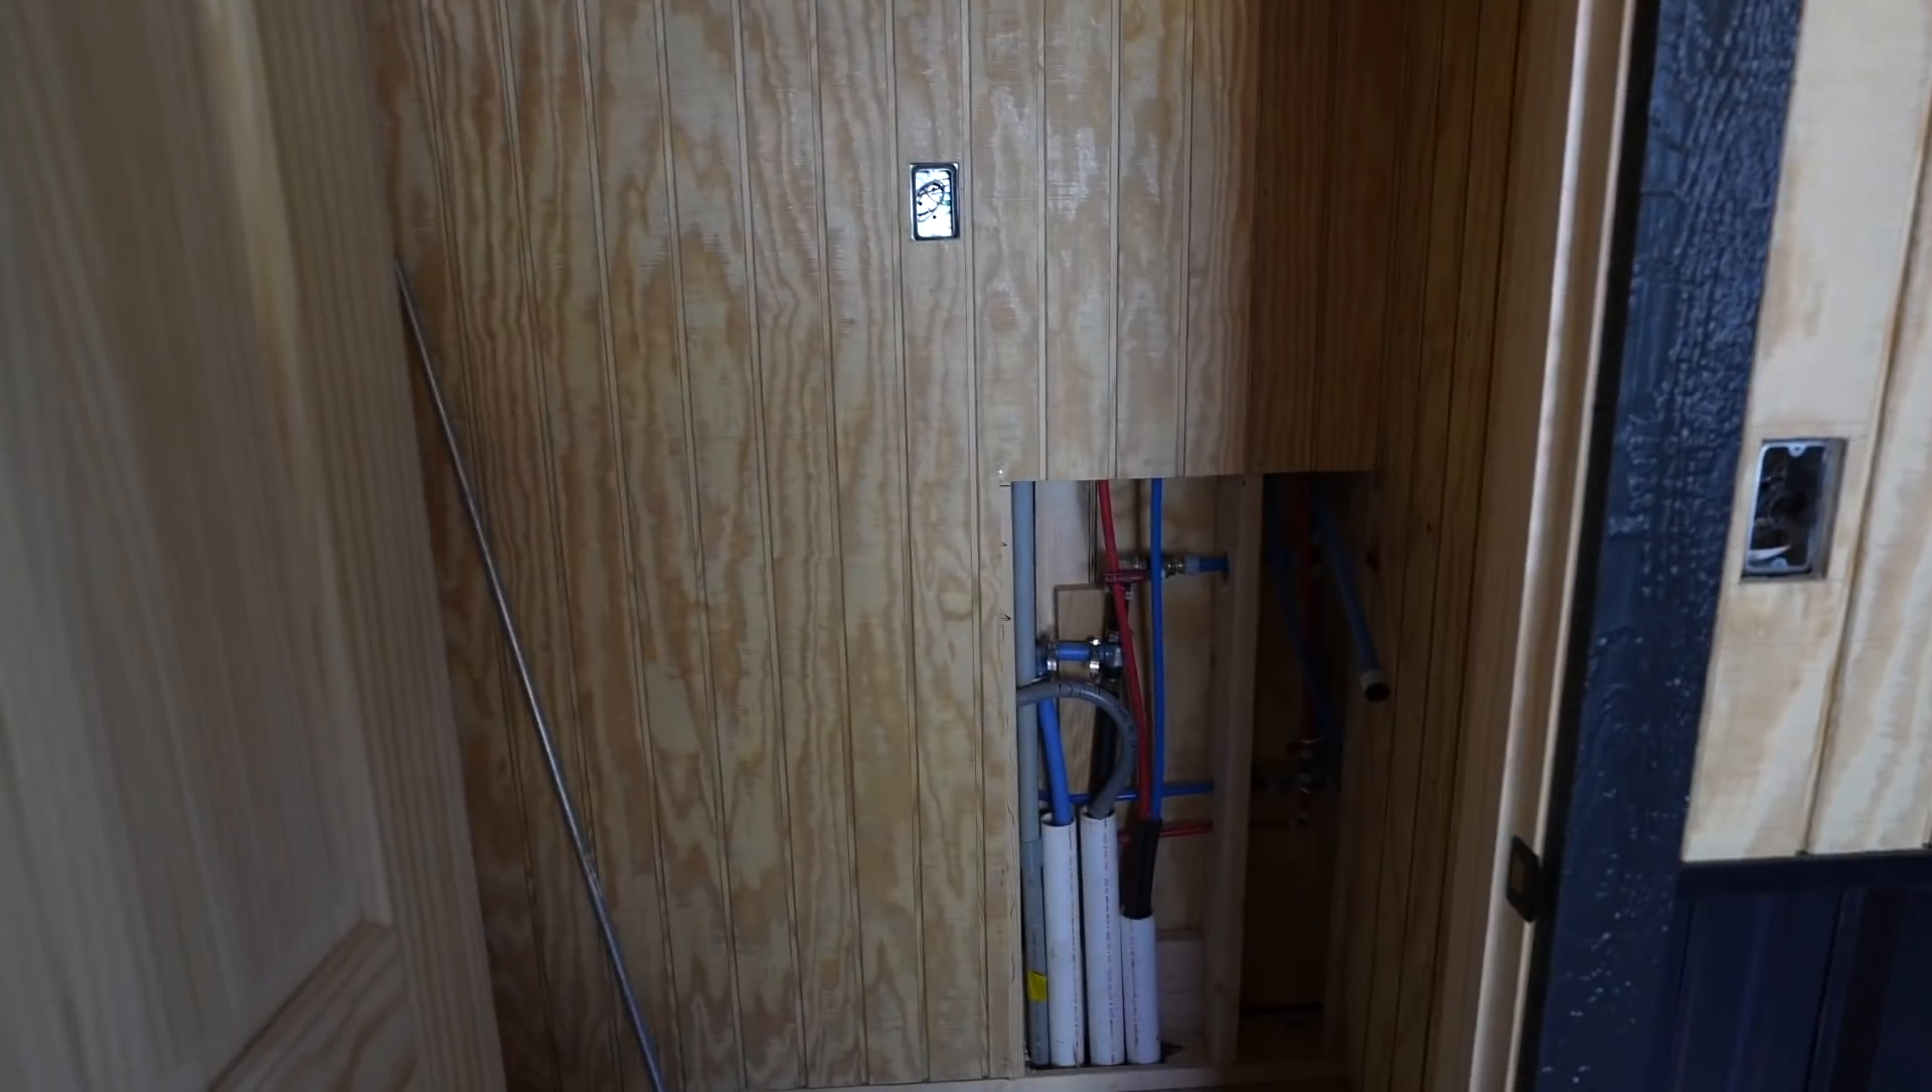This is going to be the mechanical room so you'll see we left this panel off.